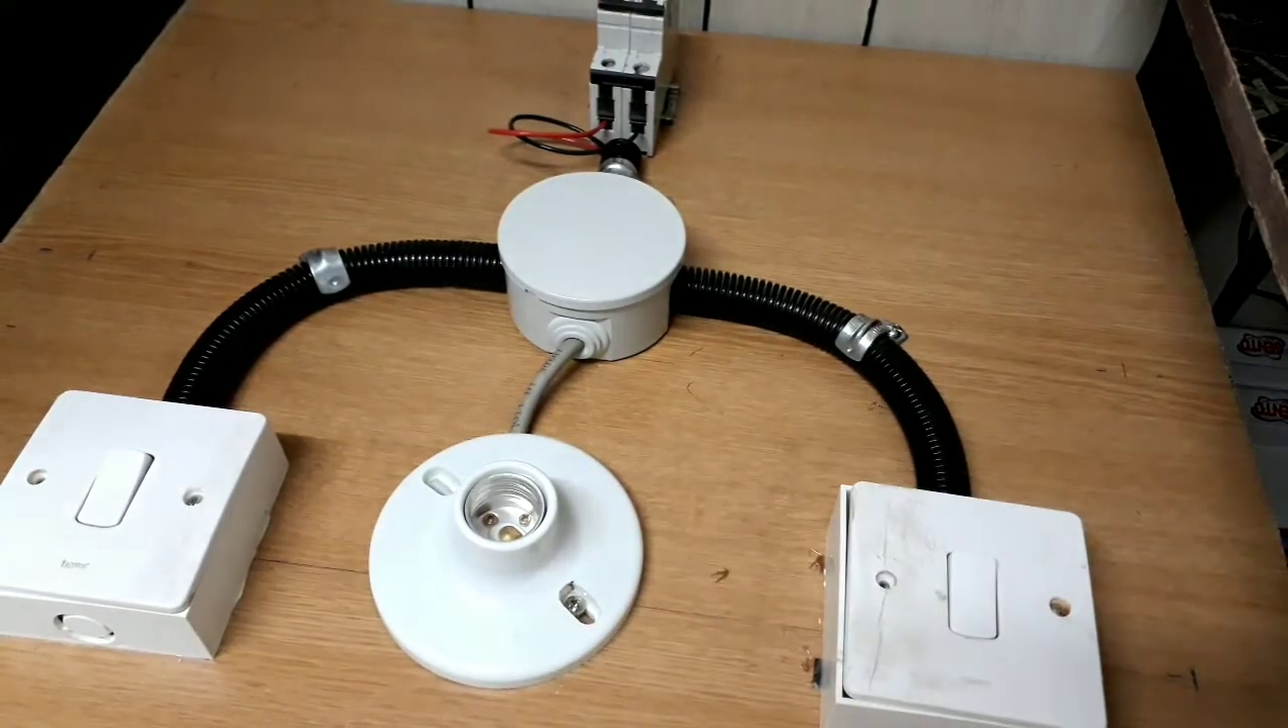Ayan, nasara ko na po ang ating junction box.